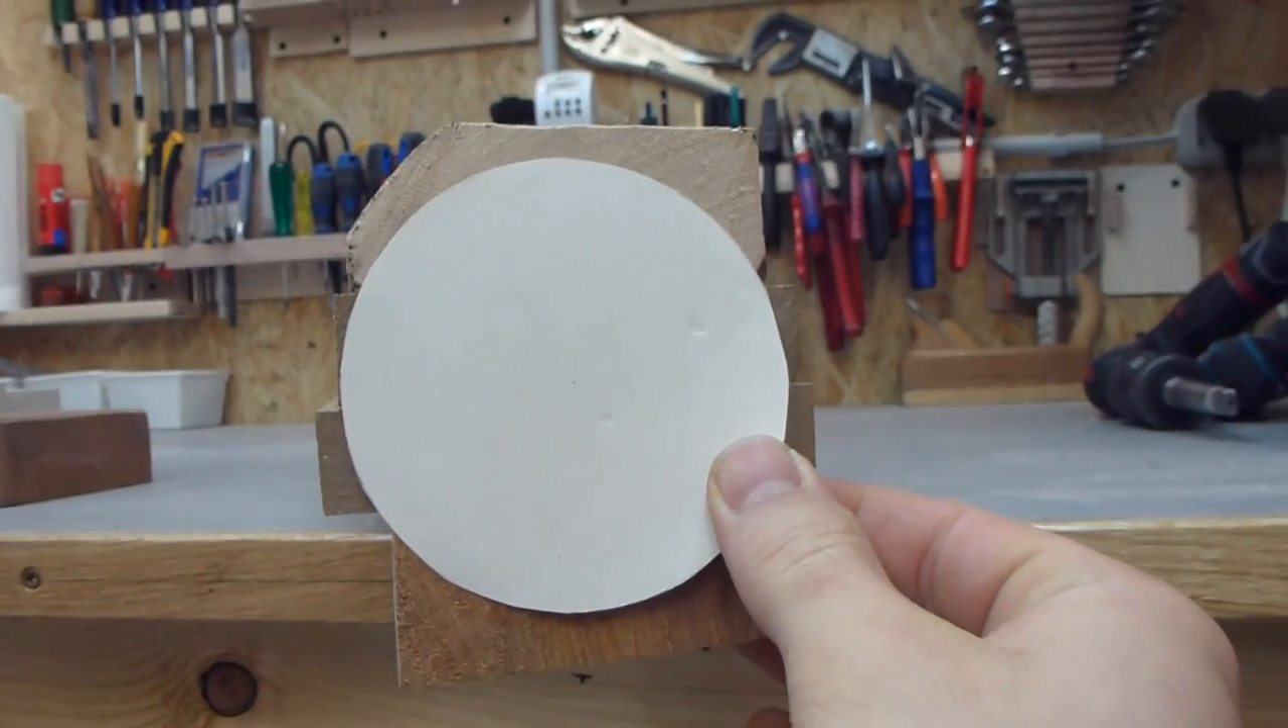This sandwich of birch, oak, oak and birch will be the post. This circle here represents the biggest diameter of the post and it just barely fits on here.